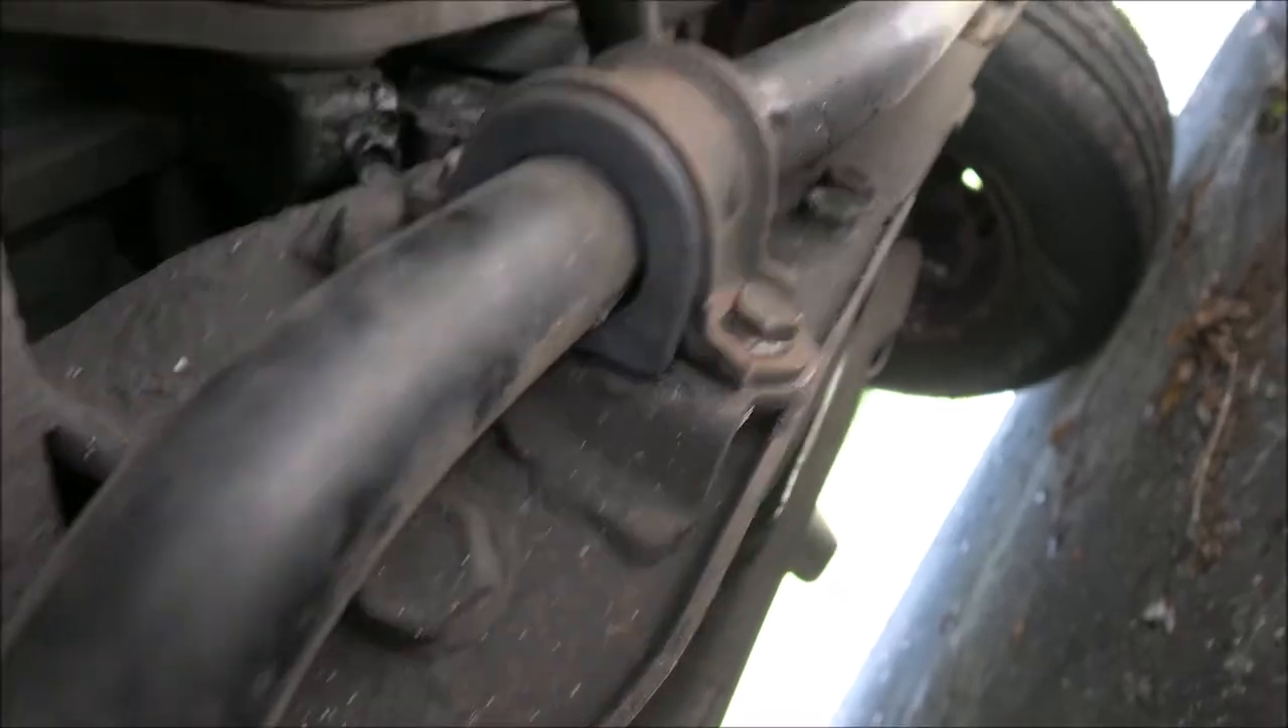So anyway guys so there's how you put these uh stabilizer bushings on two bolts real simple.